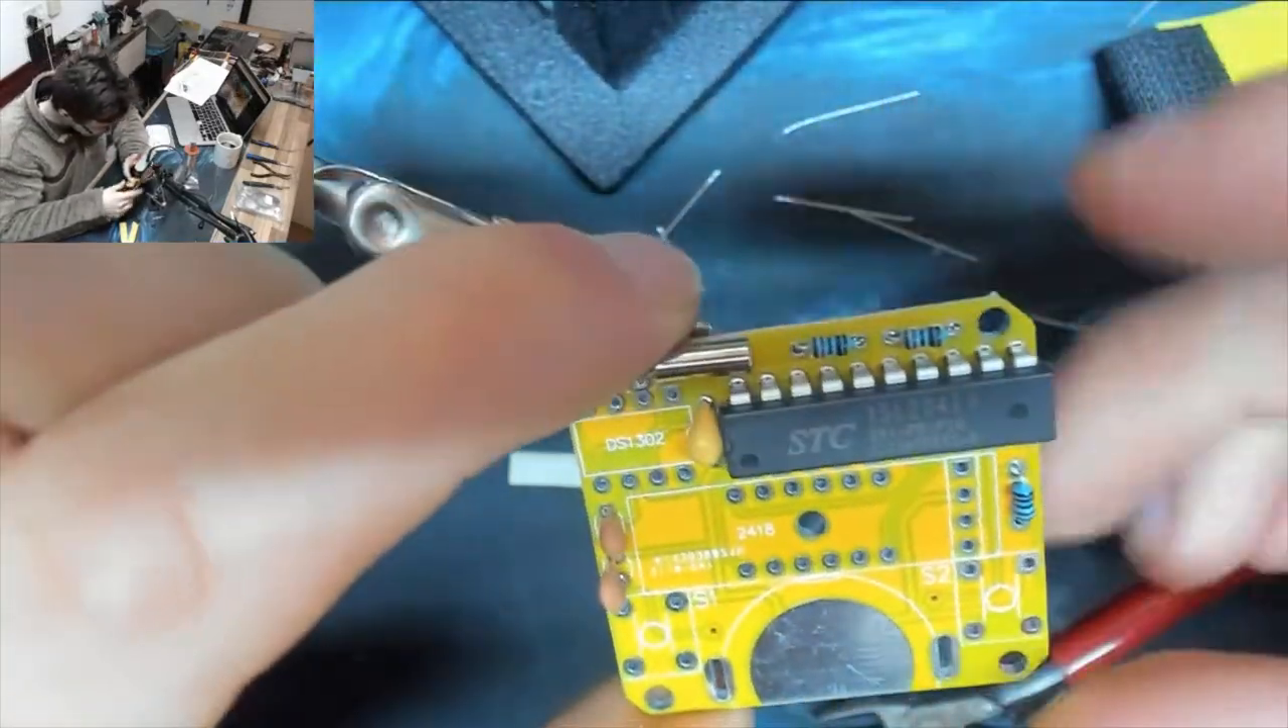There's our first micro on the board.